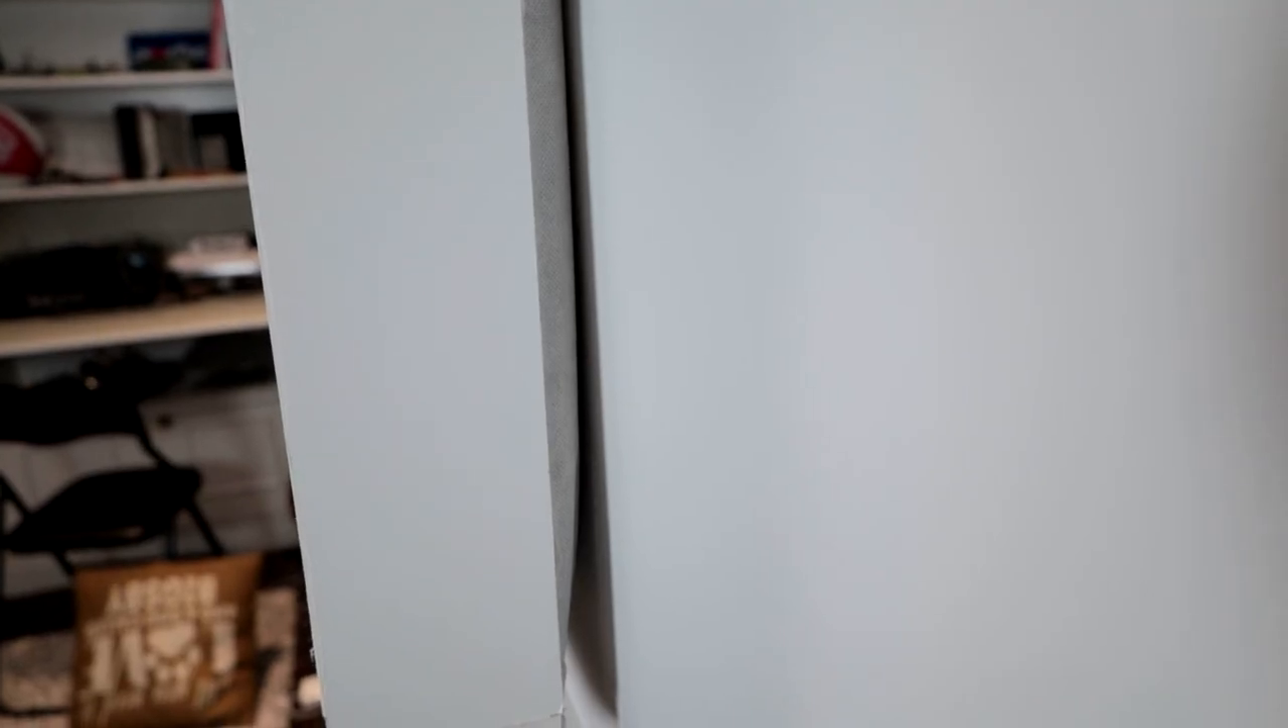My insulation is sort of sticking up on the back a little bit, so the frames are not flush up against the wall, which is what I wanted.